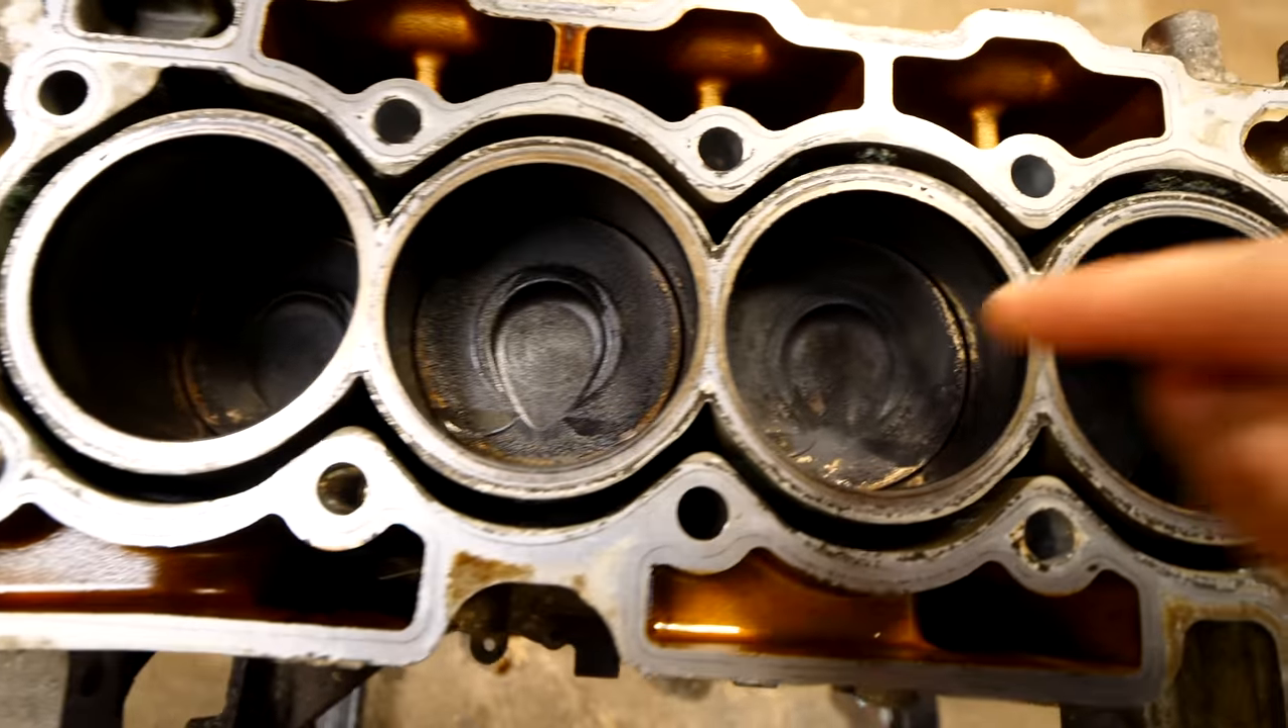The mating surface all looks fine. I took the head gasket off.